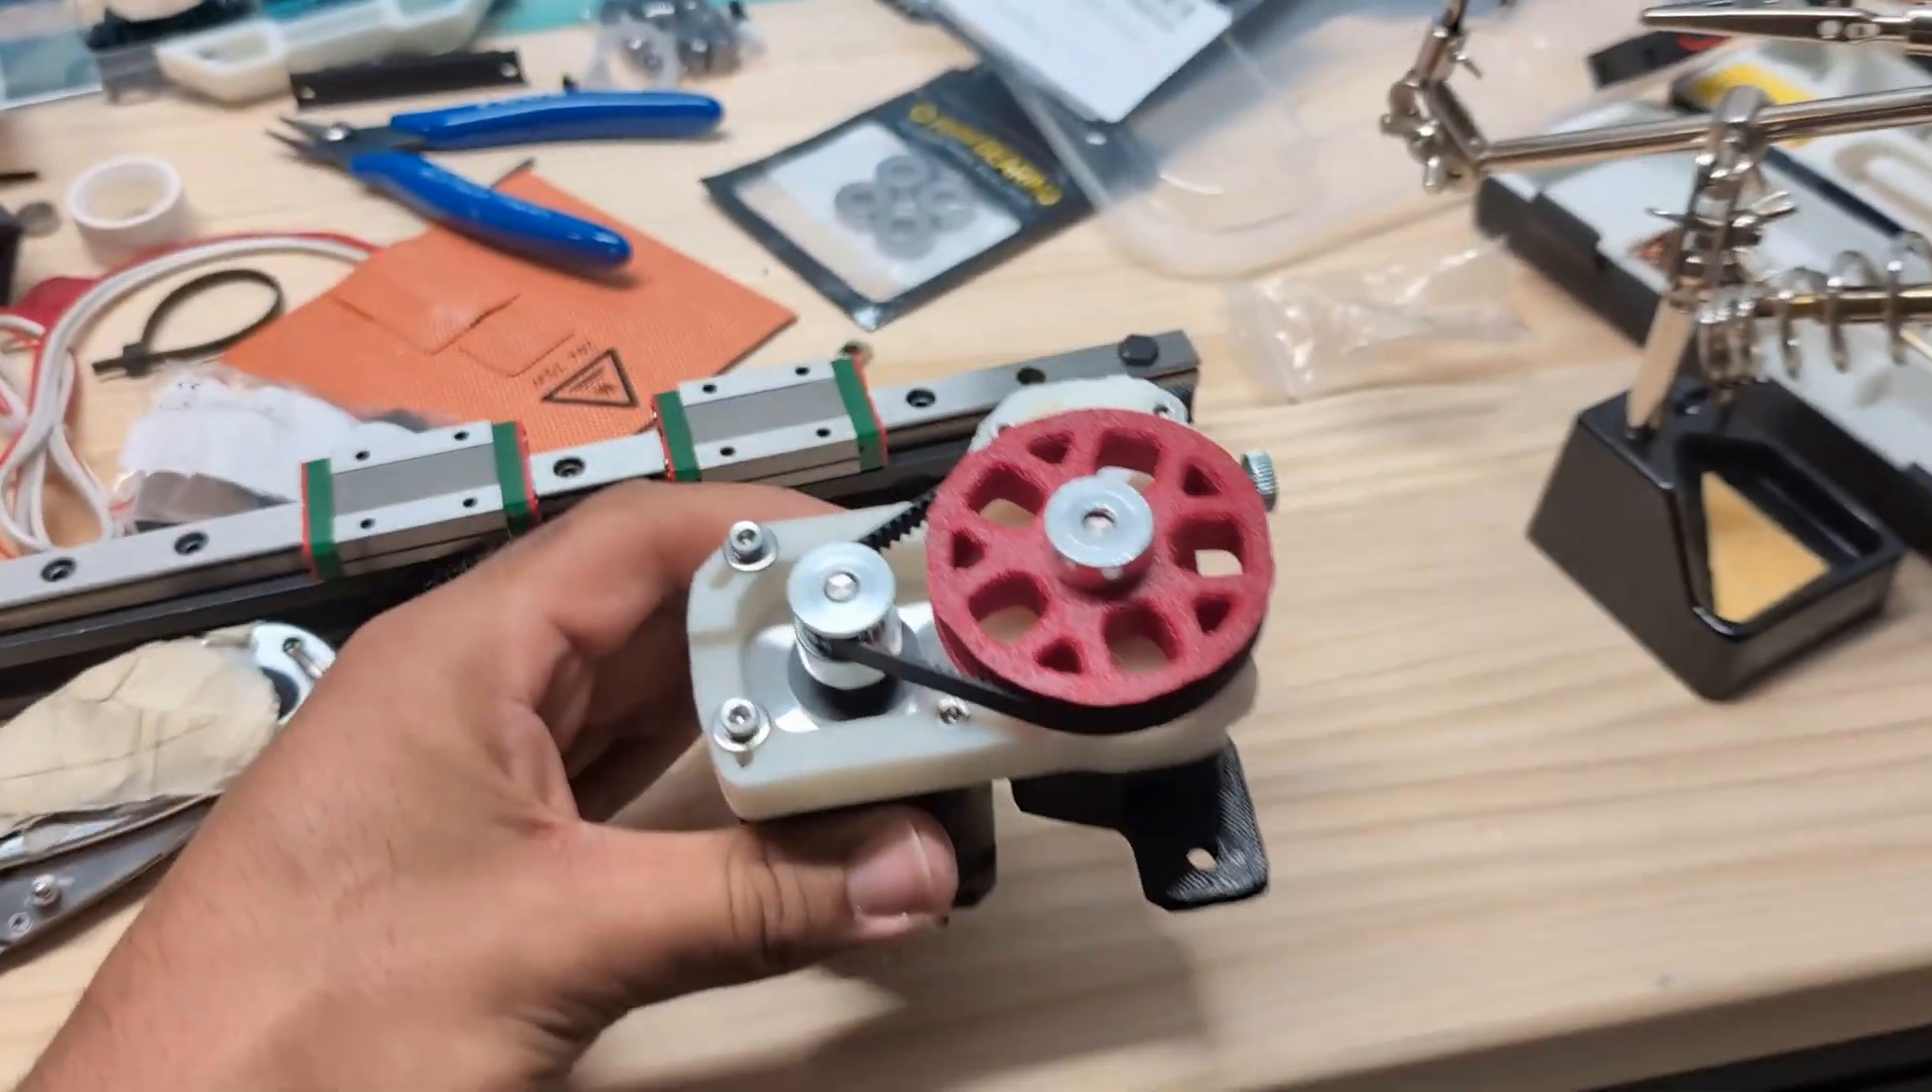I got the extruder all assembled.